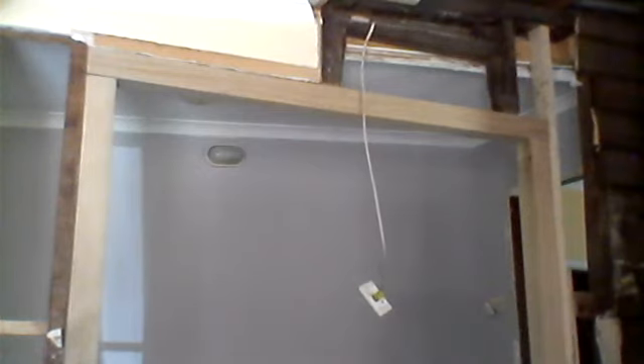There you go ladies and gentlemen we've finished we've done the uprights the beam across and that's the opening into the next rooms.